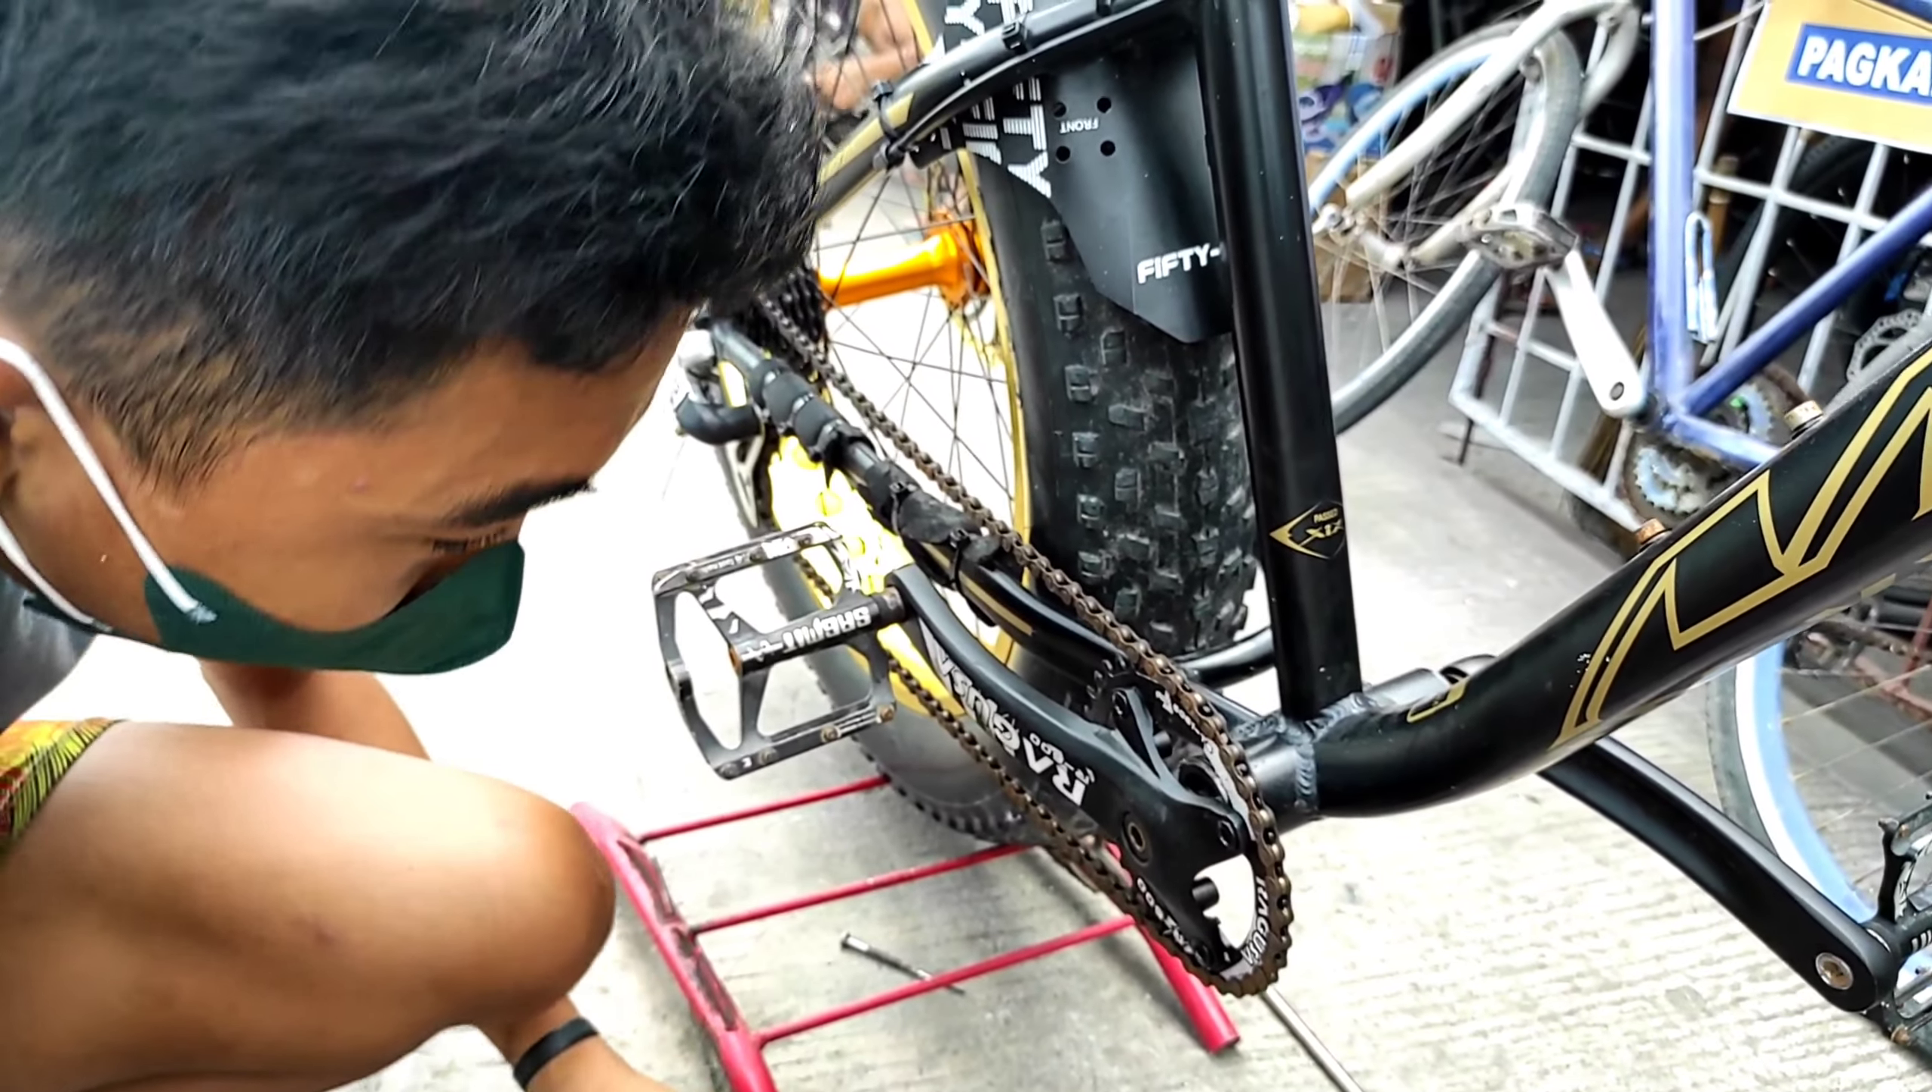Ayan, nakabit na yung crank set.